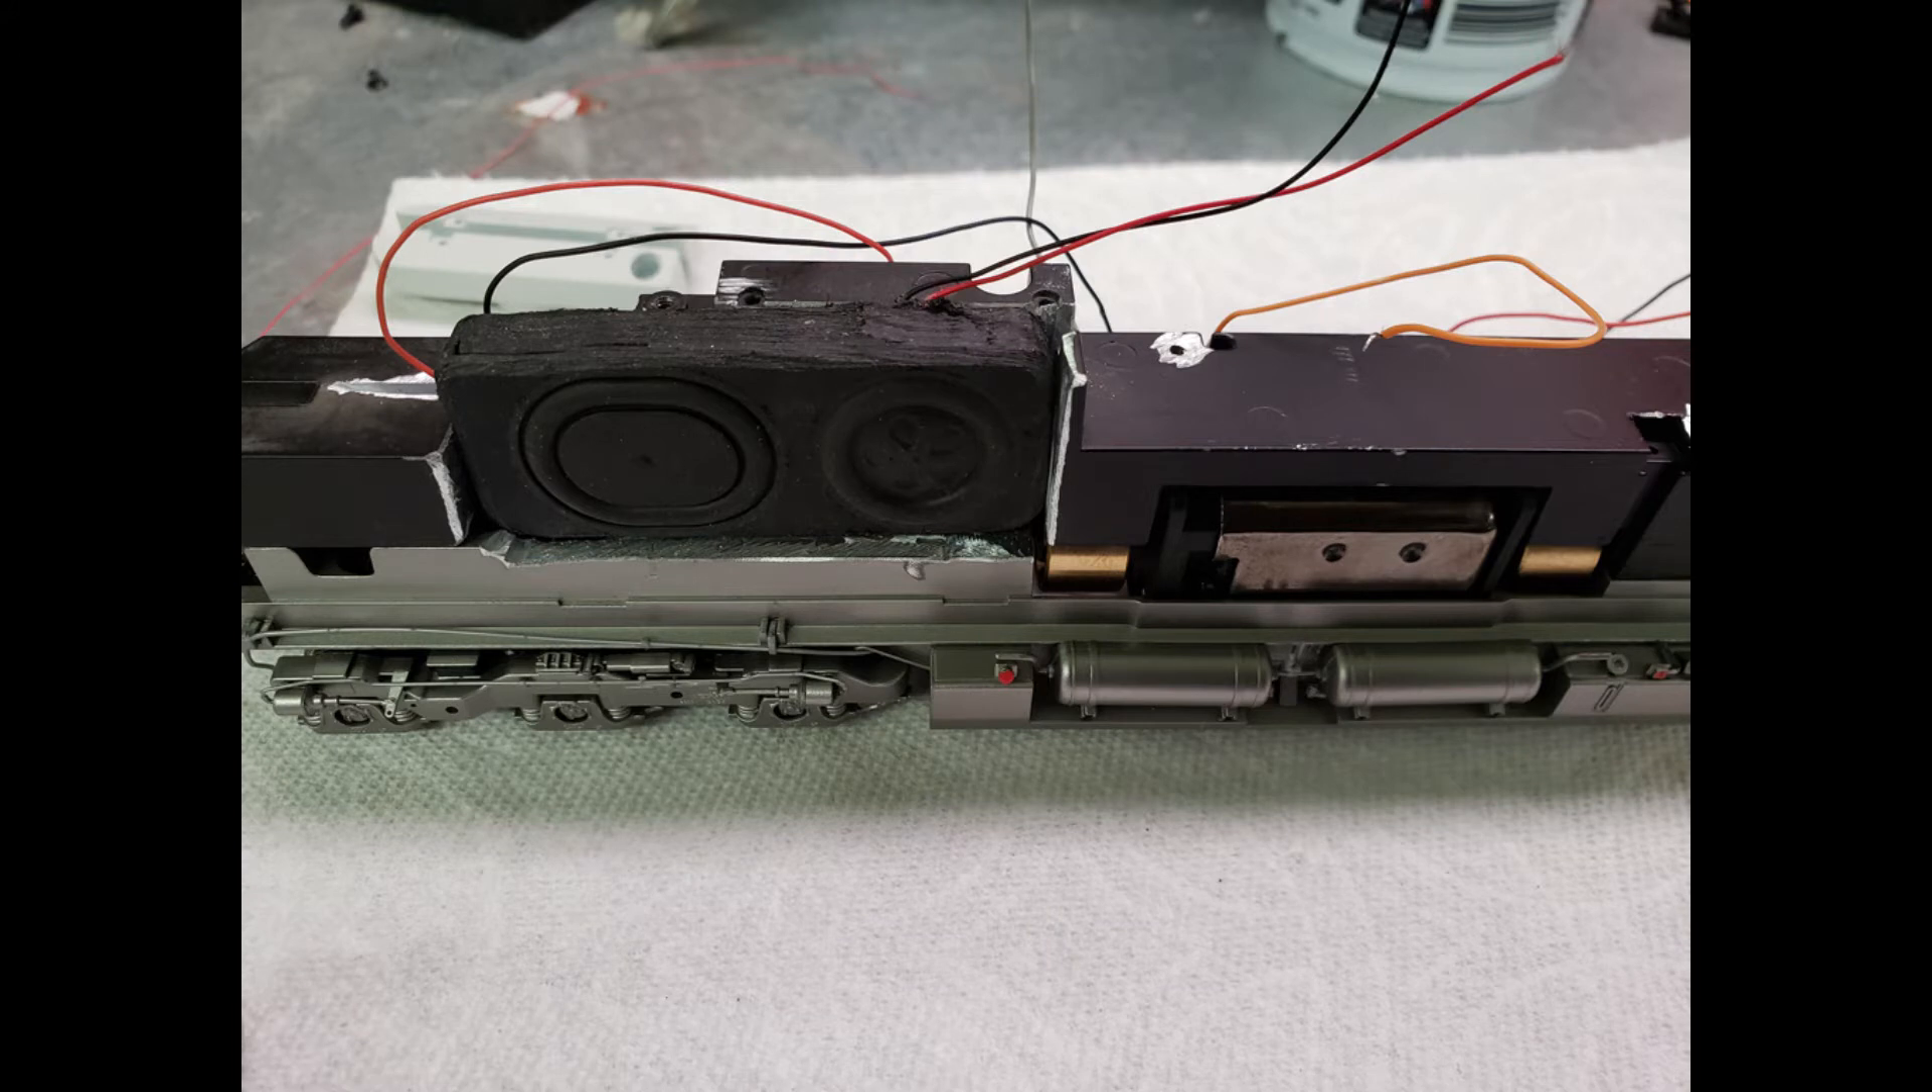And as you can see the speaker box fits into that space rather nicely.